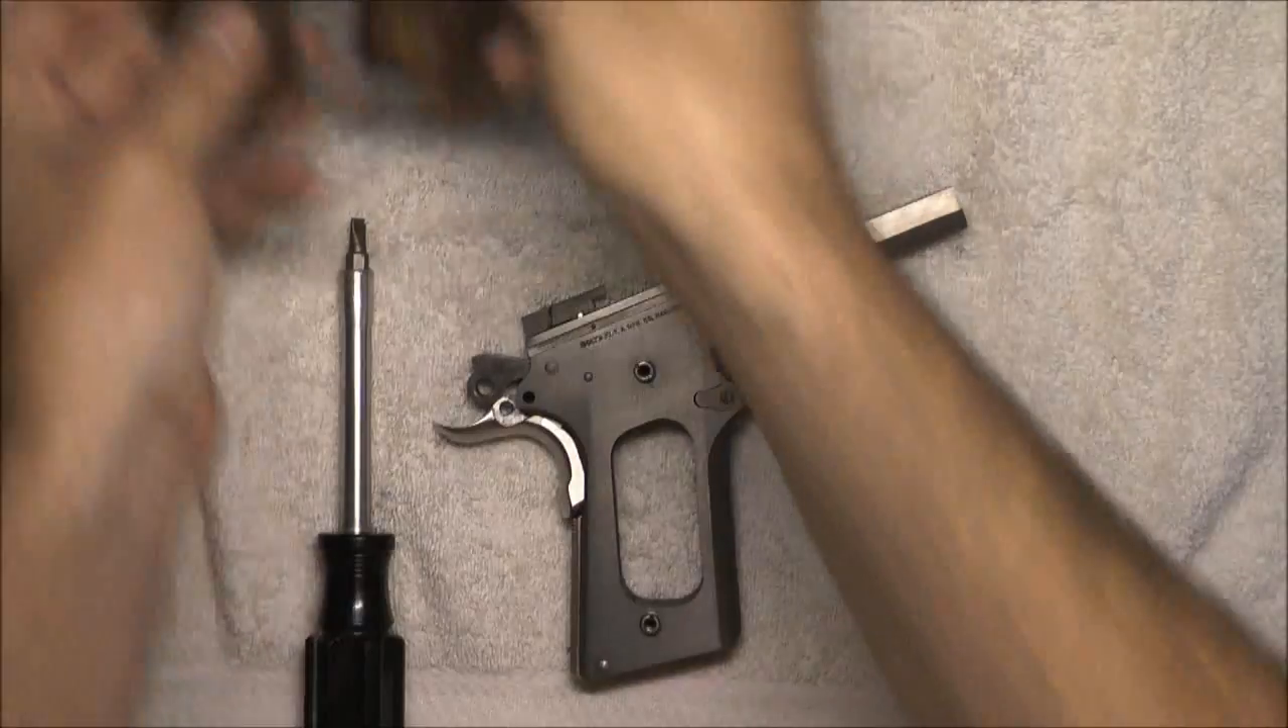Okay, we've got the grips removed.